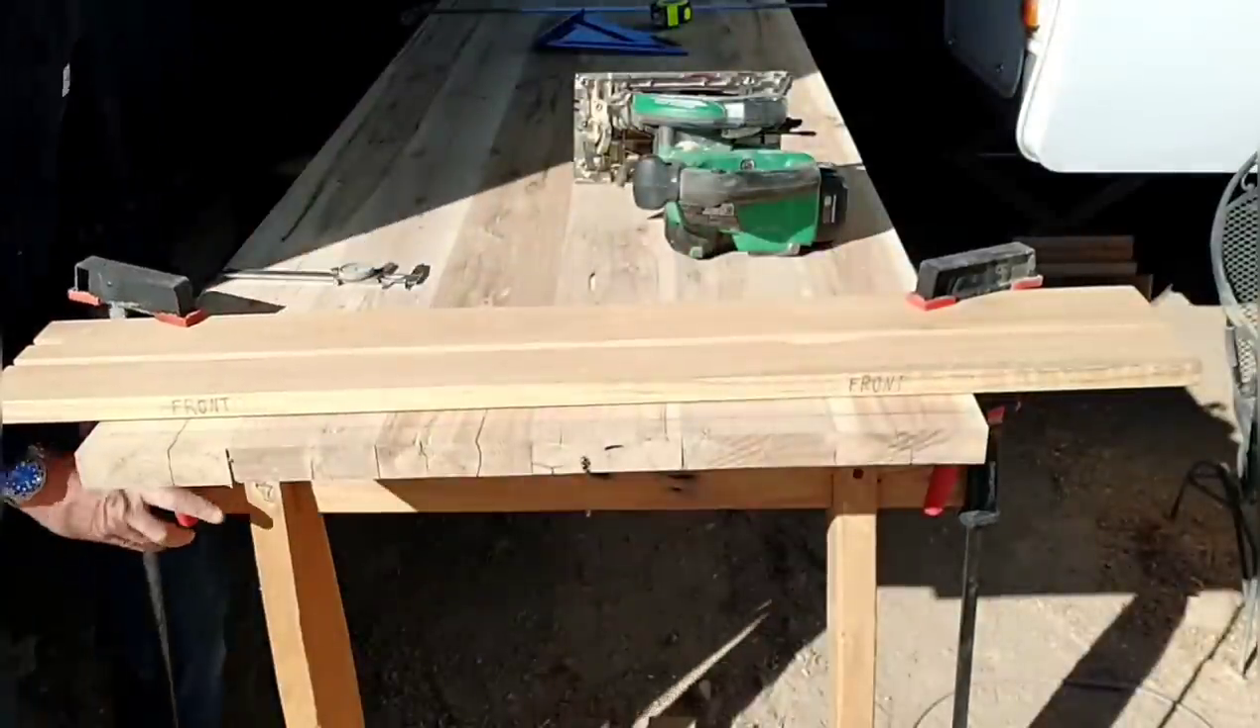Here I've clamped on a piece of oak that has a nice straight edge that I'll be using as a guide or a fence so that when I make this cut it'll be nice and straight.